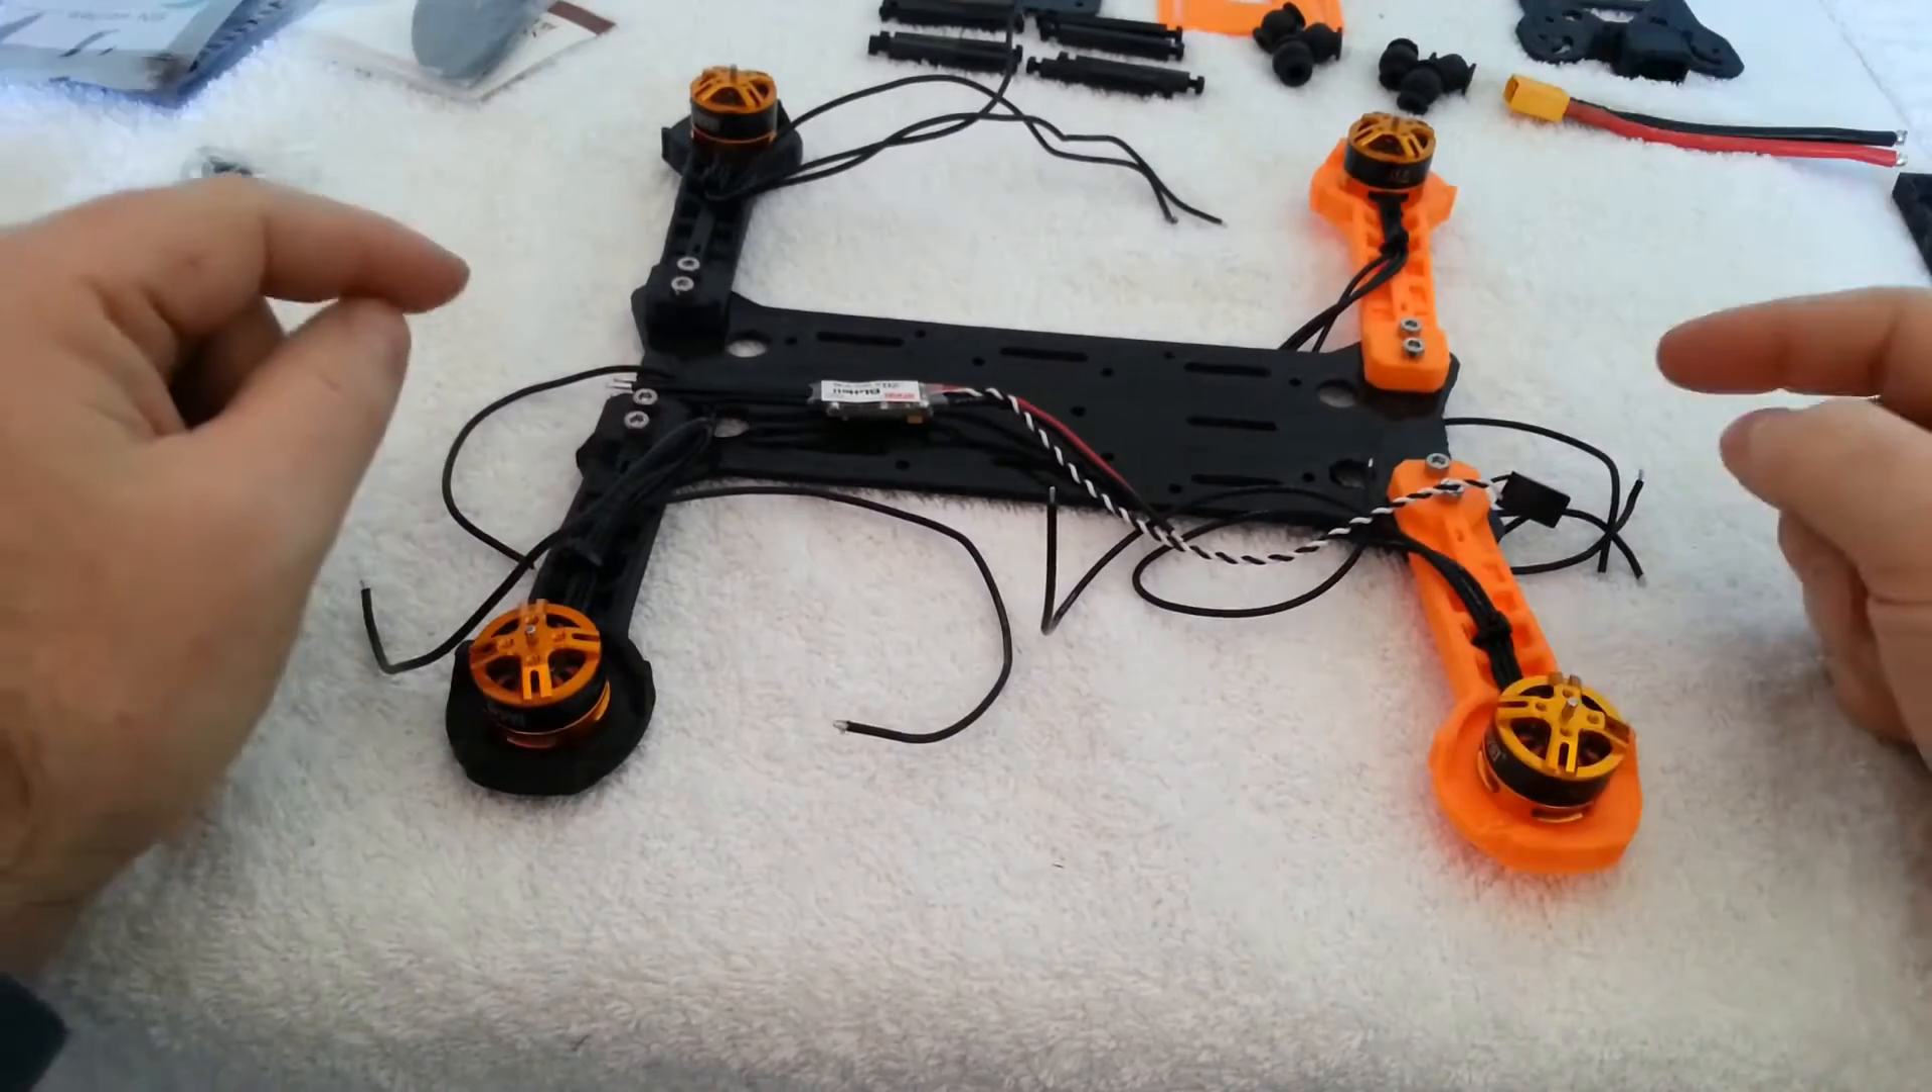So here's the quadcopter this is the front this is the back we've got our four motors in place.